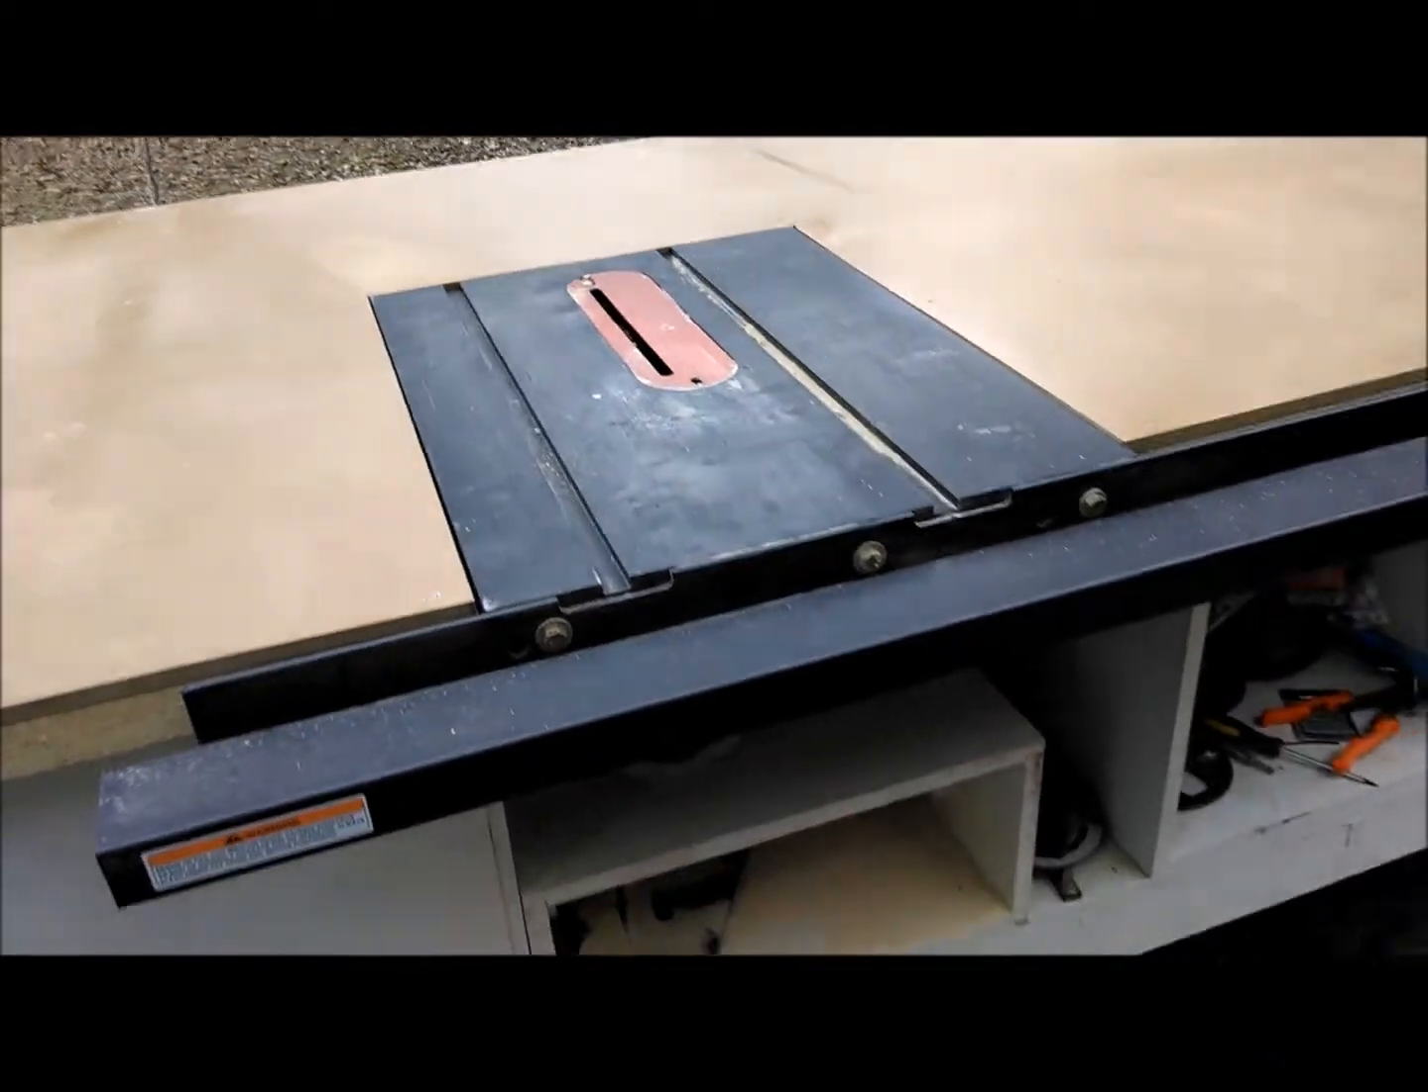The saw is indeed mounted in place, the shop fox fence is on there, and by the way guys that thing works amazing.